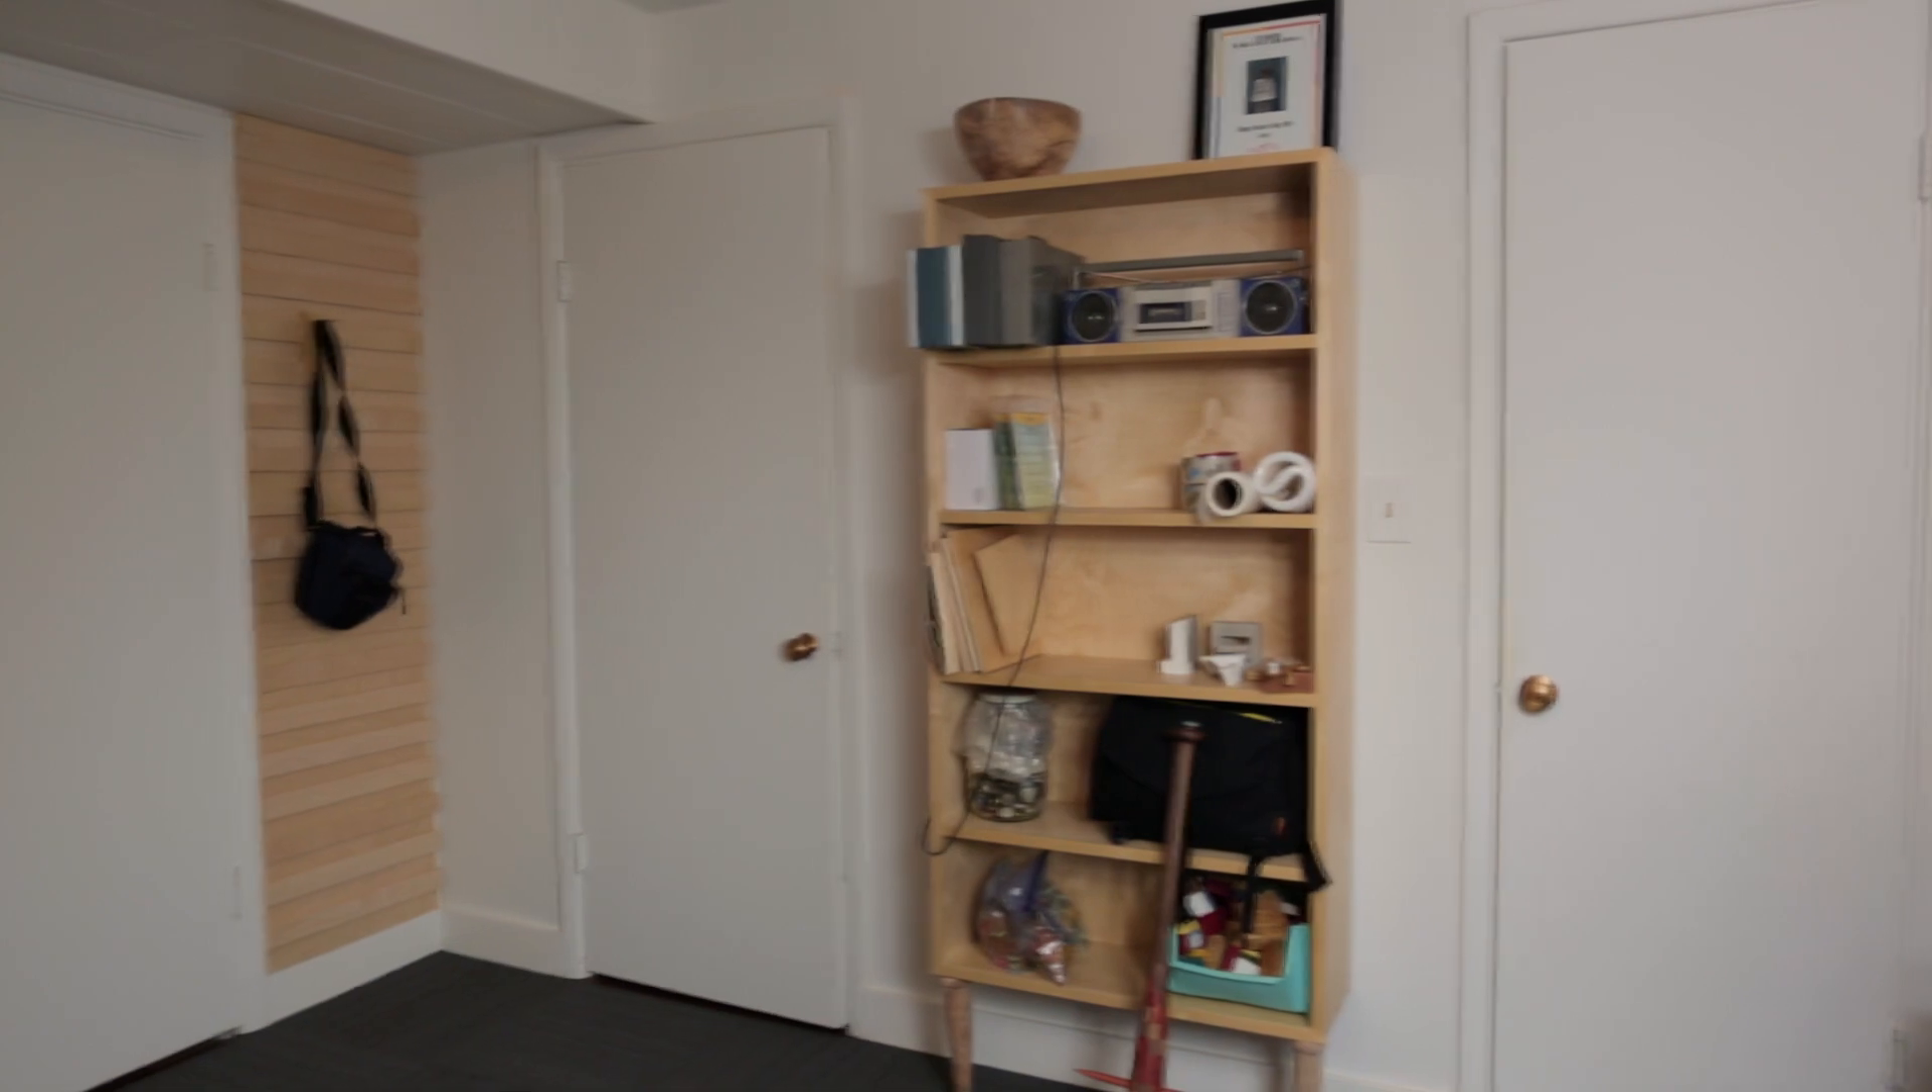I have the new shelves up.